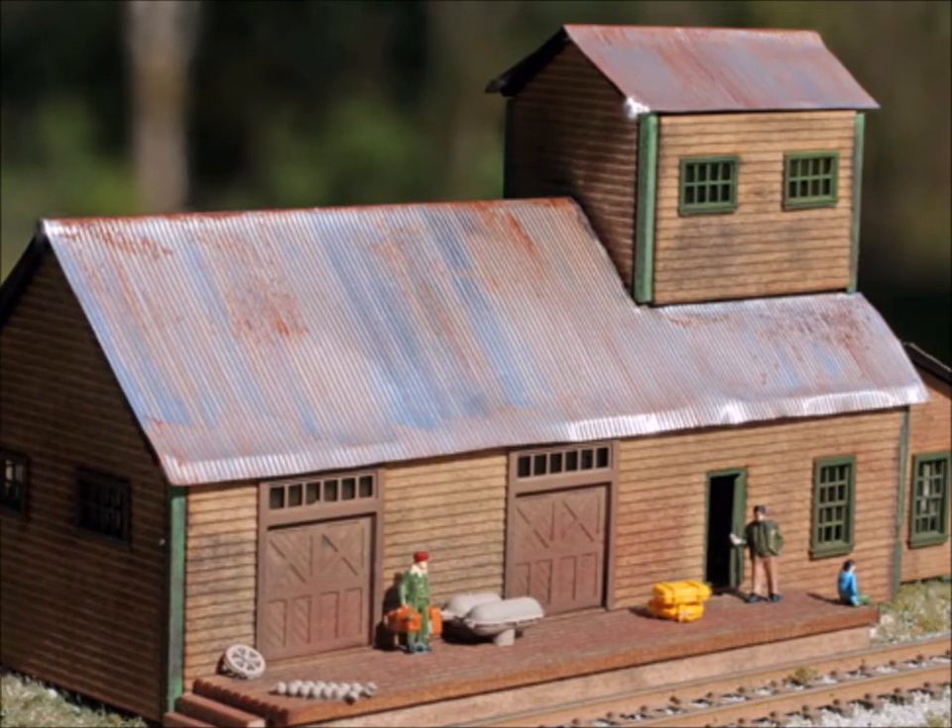I added a little weathering here and there I added a few figures and some stuff for the loading dock and the track and stuff.